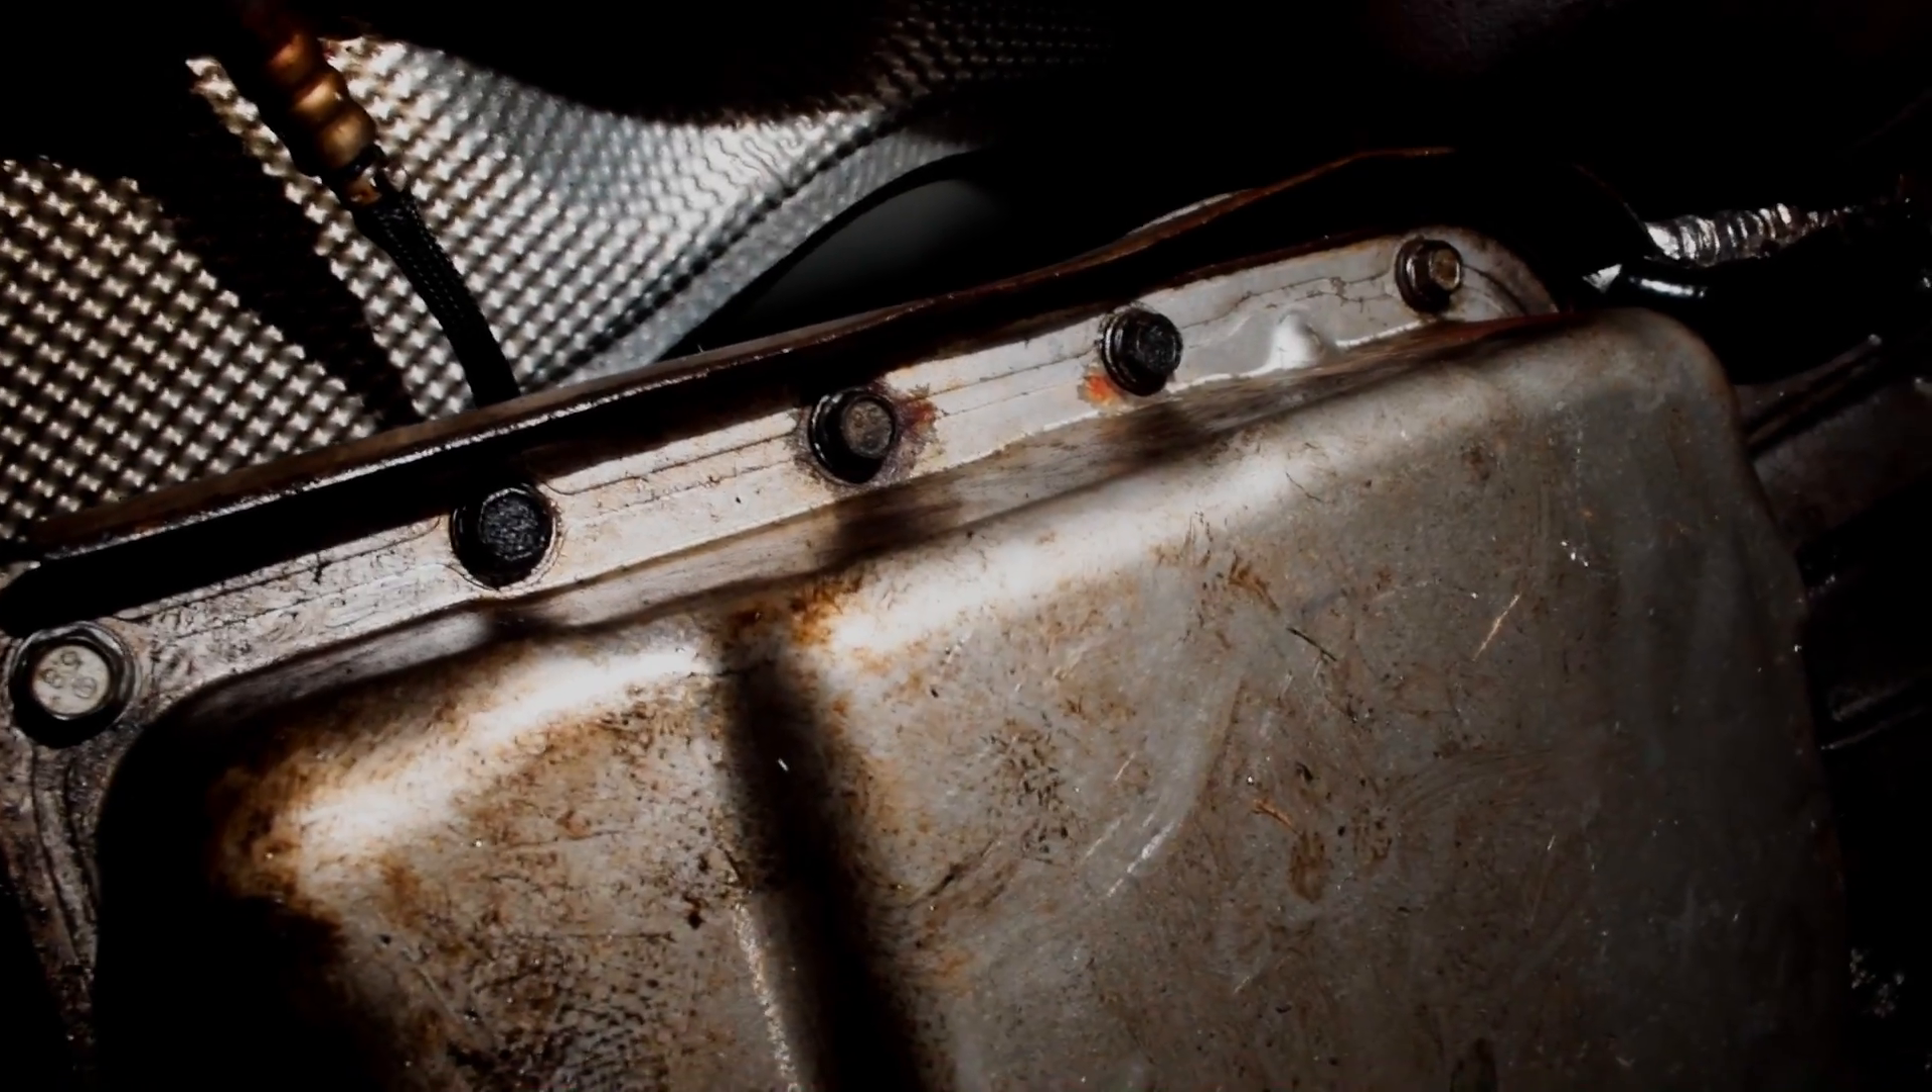So I've got the transmission pan back on.